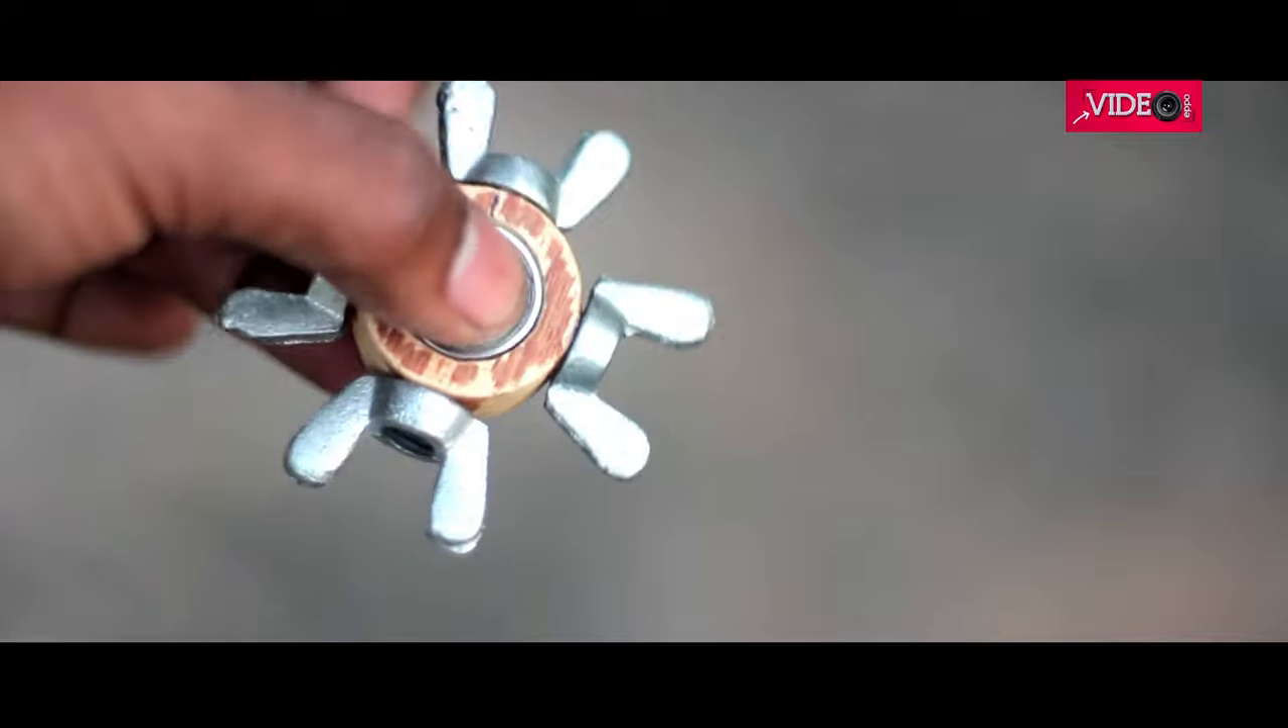Once done, I super glued some wing nut to the outer side of the wooden ring, completing the third fidget of this video.